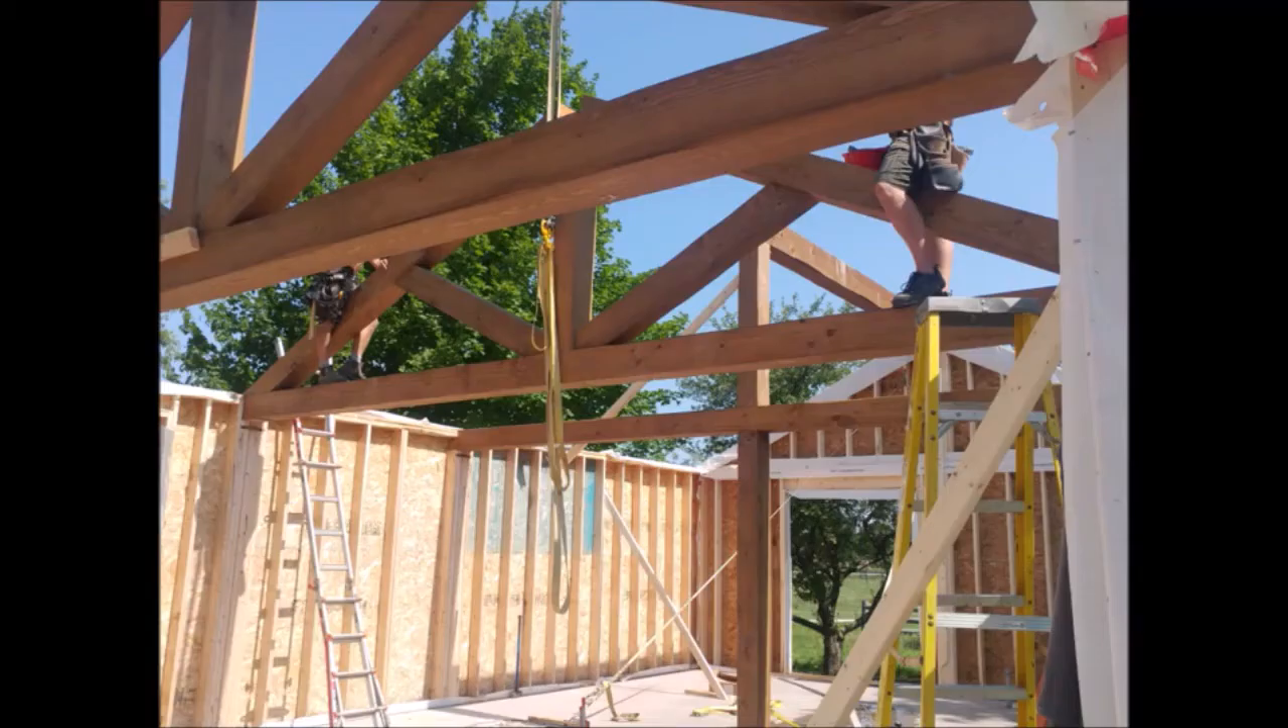So here you can see the guys starting to put those beams into place.